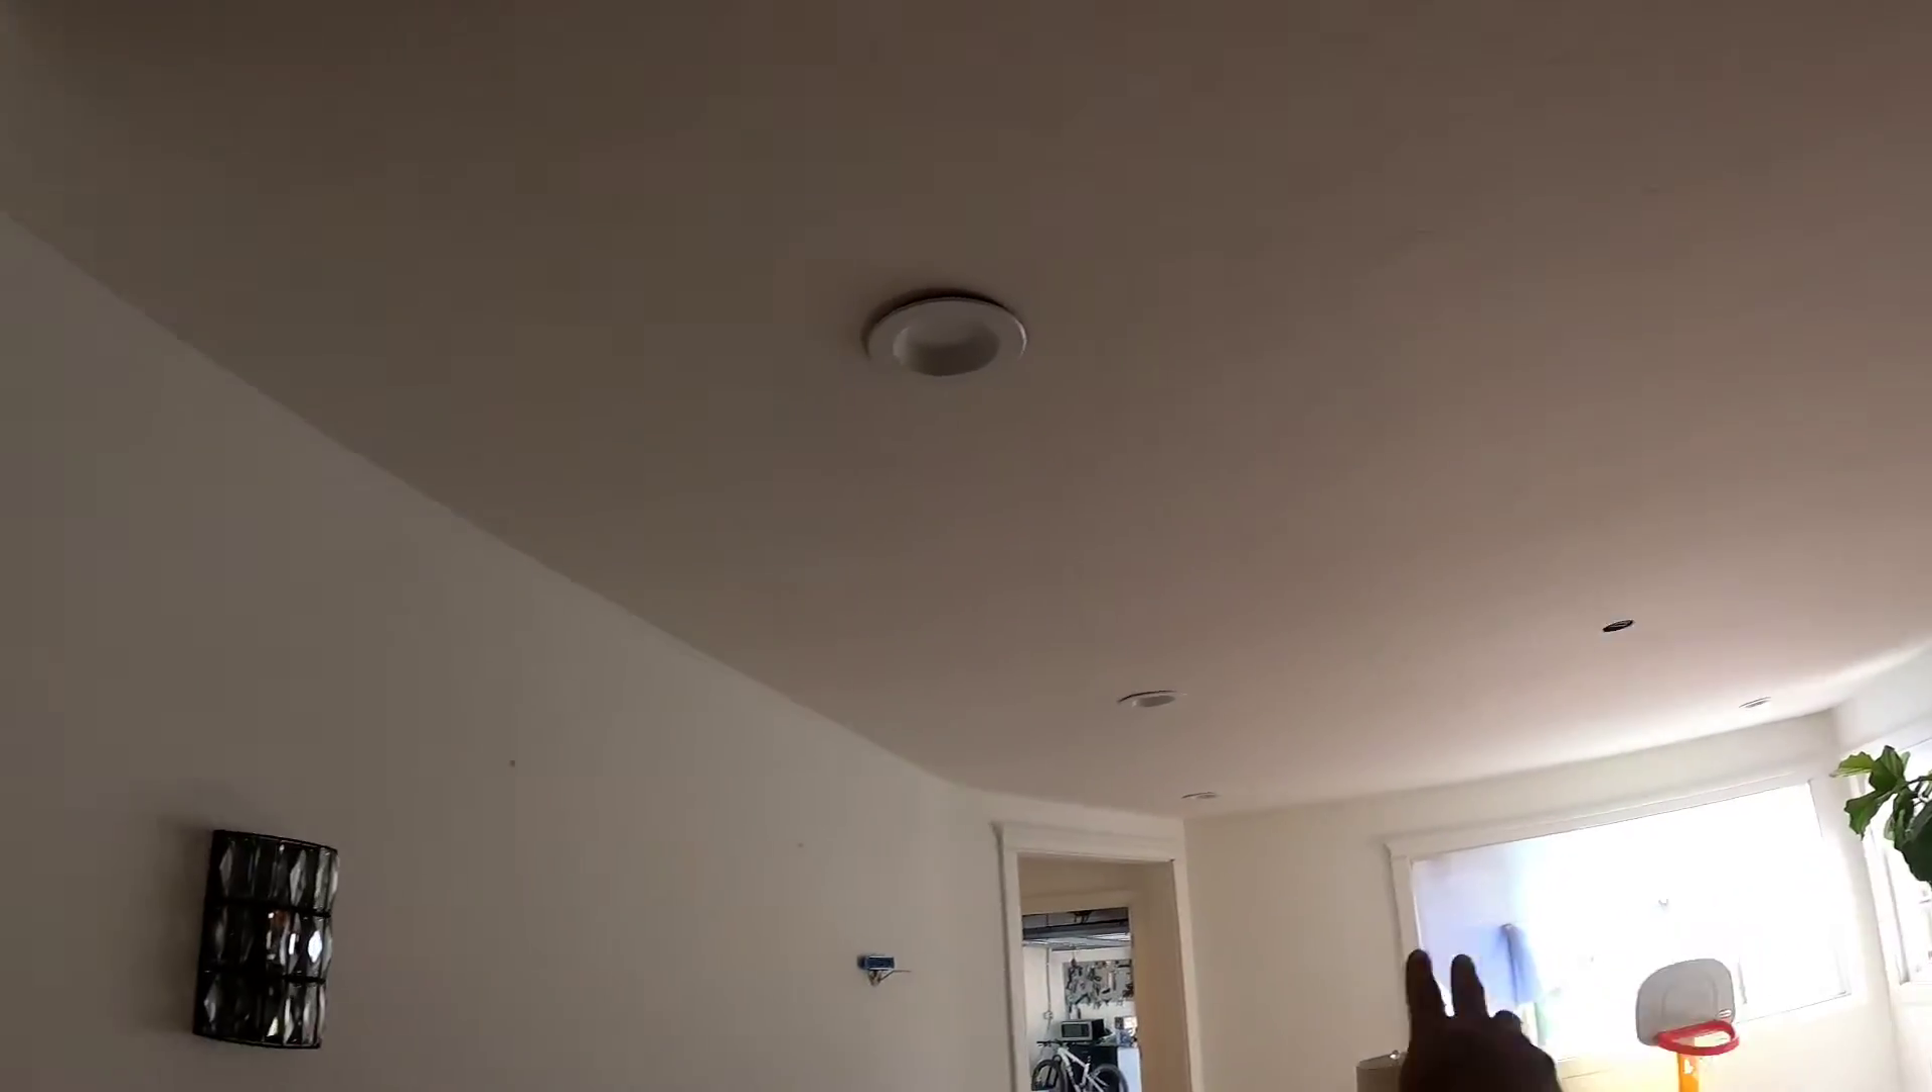Ahora vamos a instalar las luces ya tenemos una instalada.